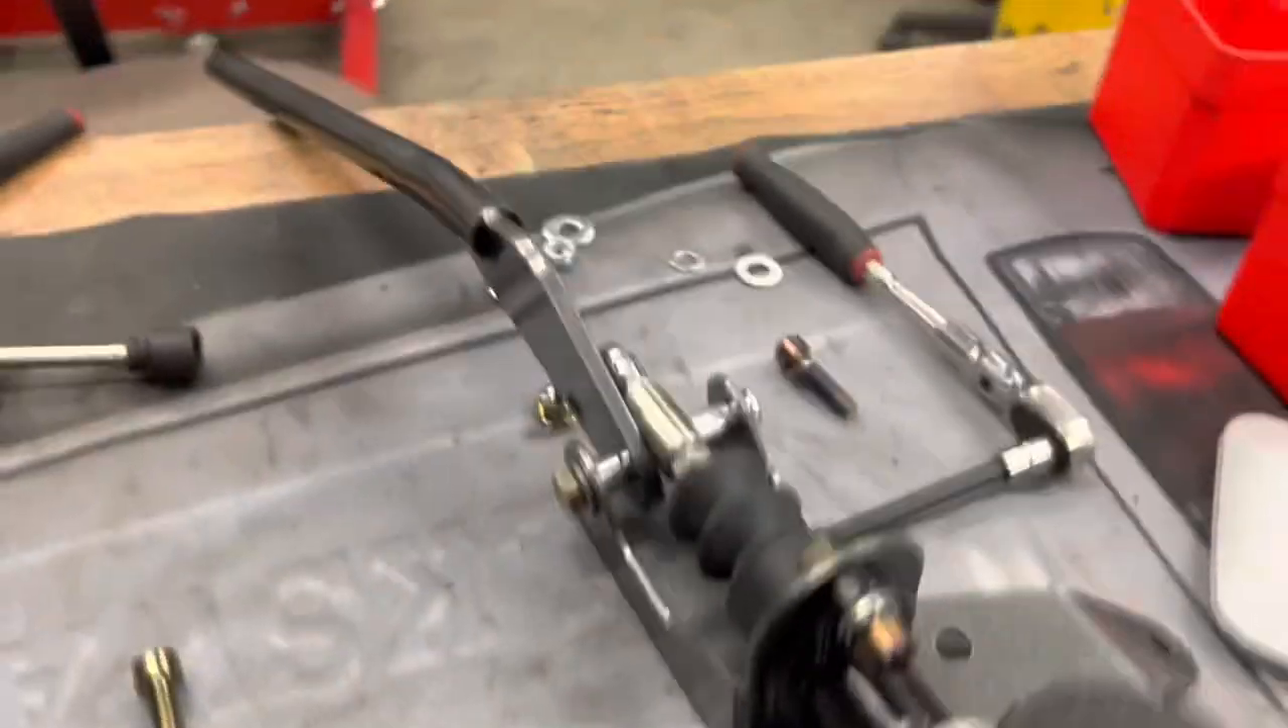So, here we have the handbrake, uh, almost fully assembled.